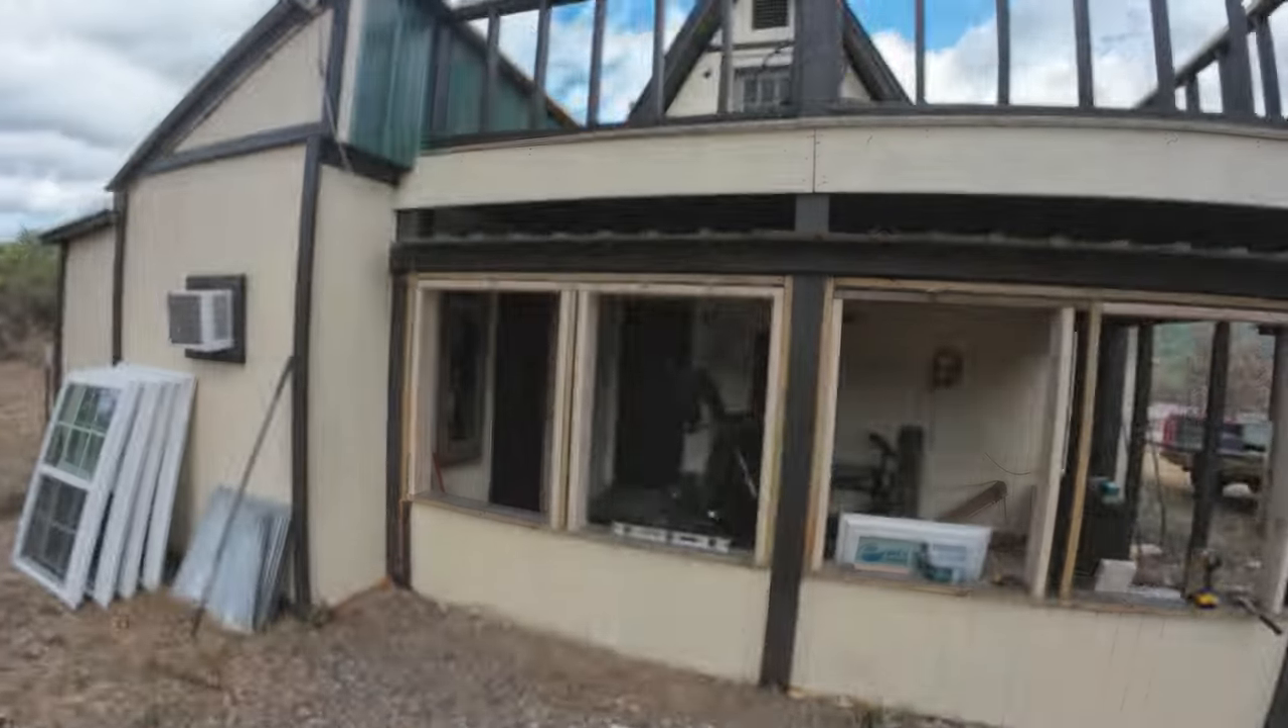Now that all the windows are framed, I pulled them out.